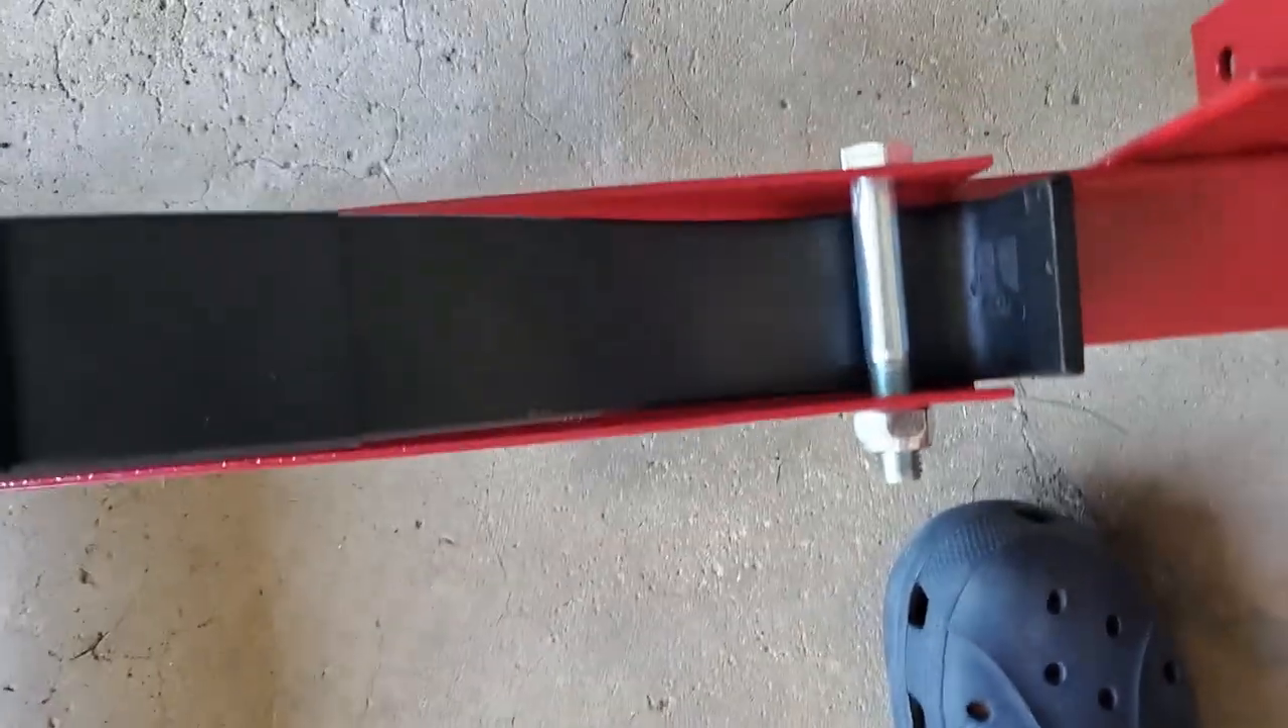So the leaf spring is secured with these long bolts that came in a little package on this side so is this side so it's good.